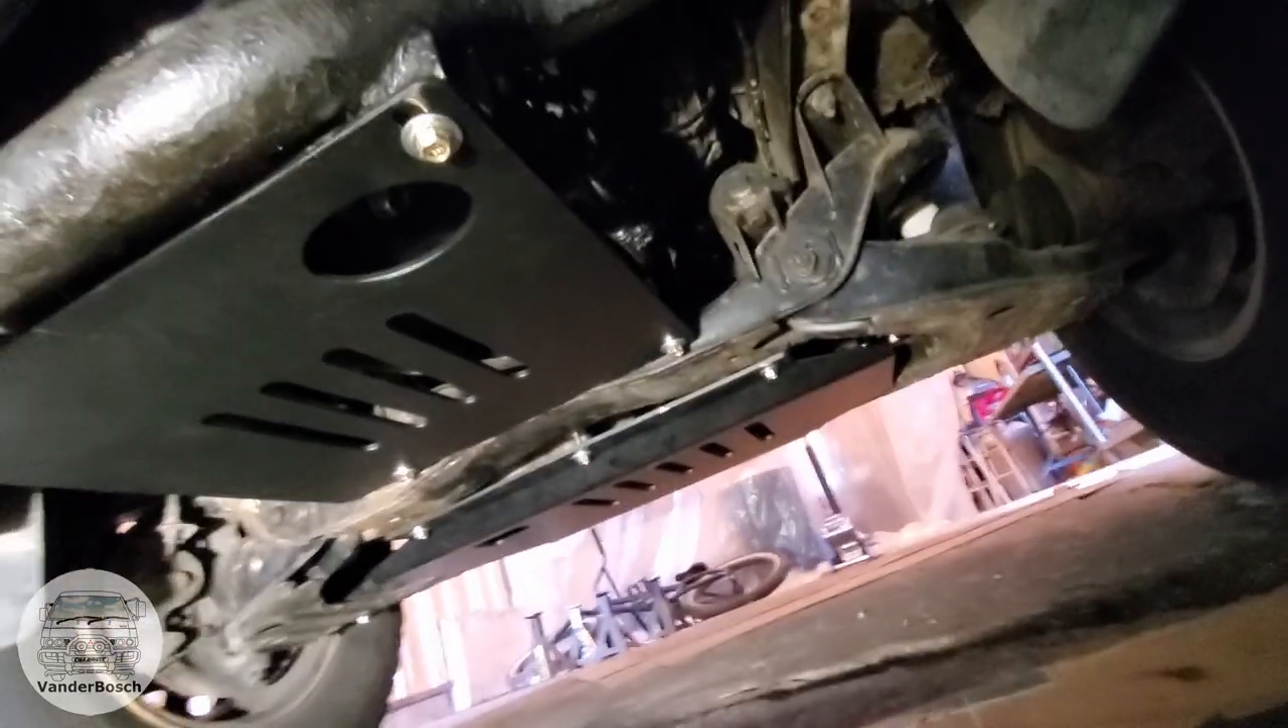Um so i am done with the skid plates.